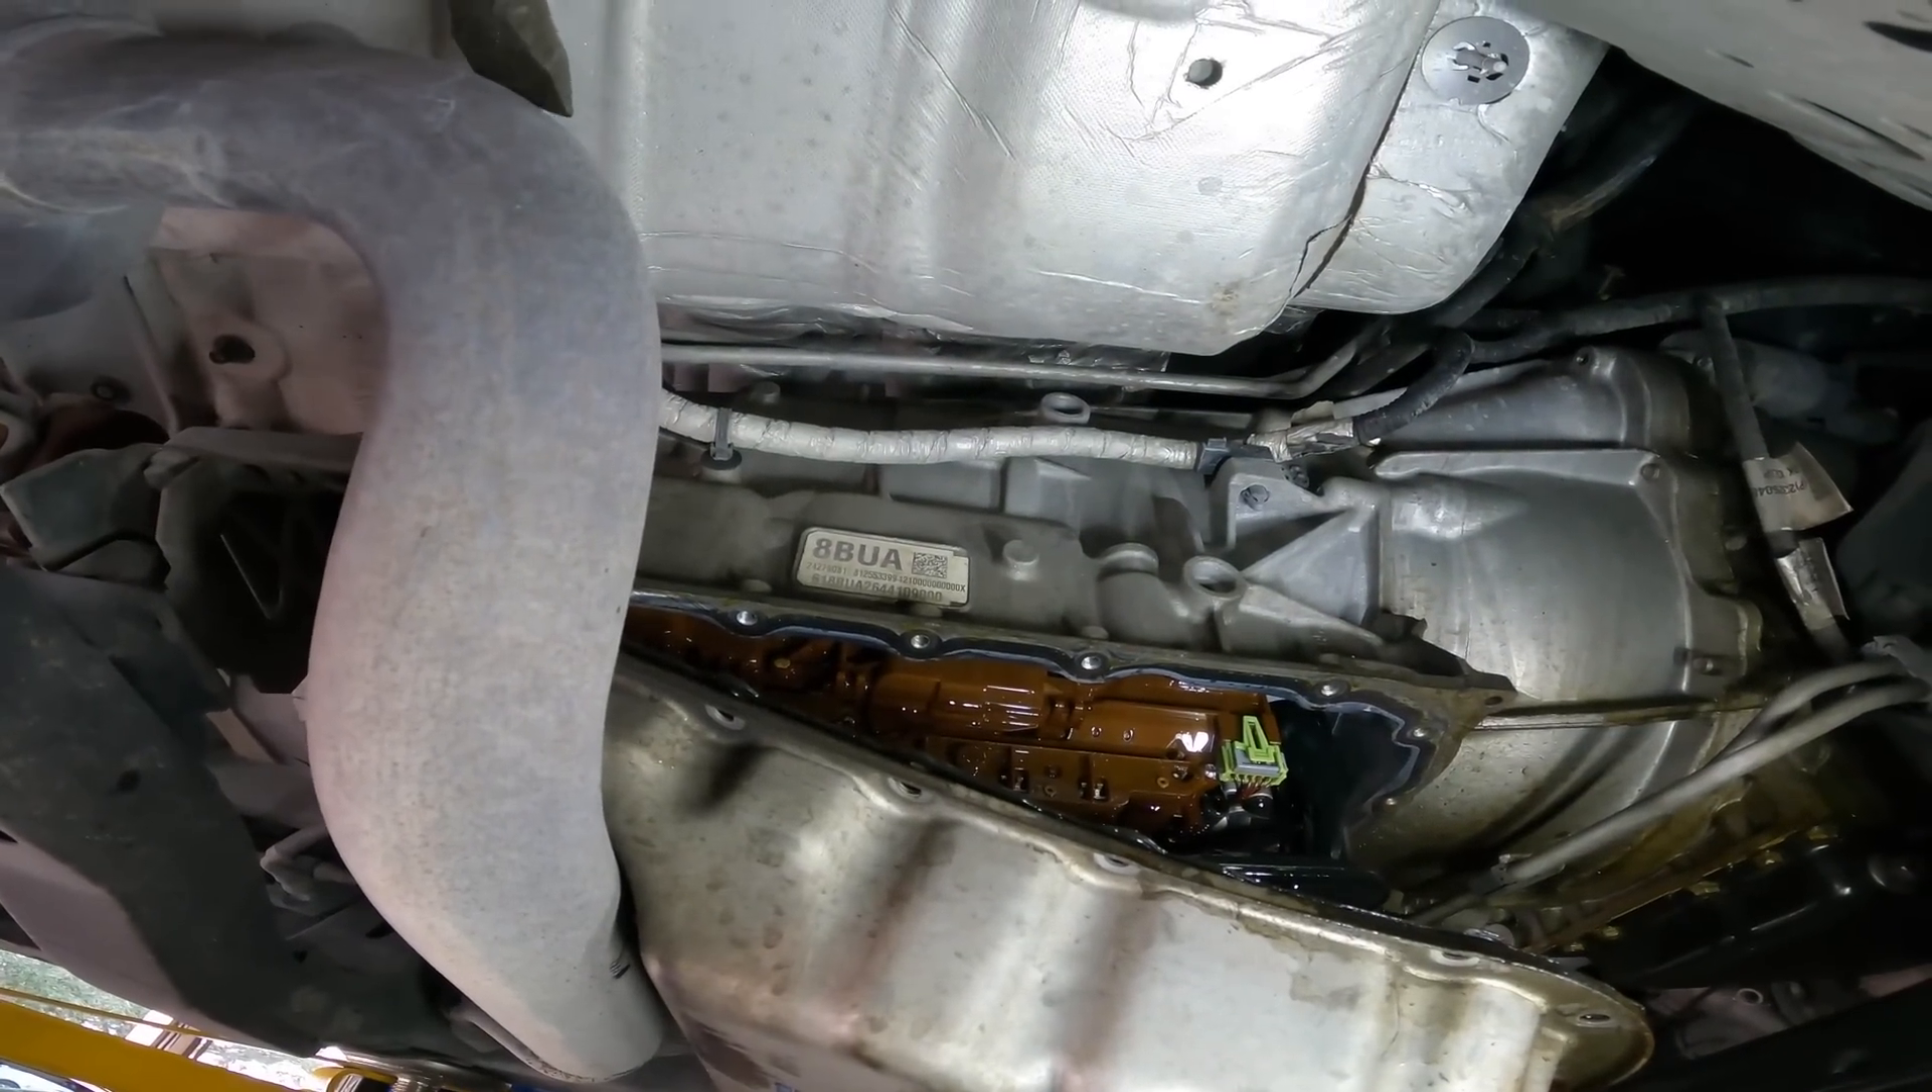See this exhaust right here is in the way.